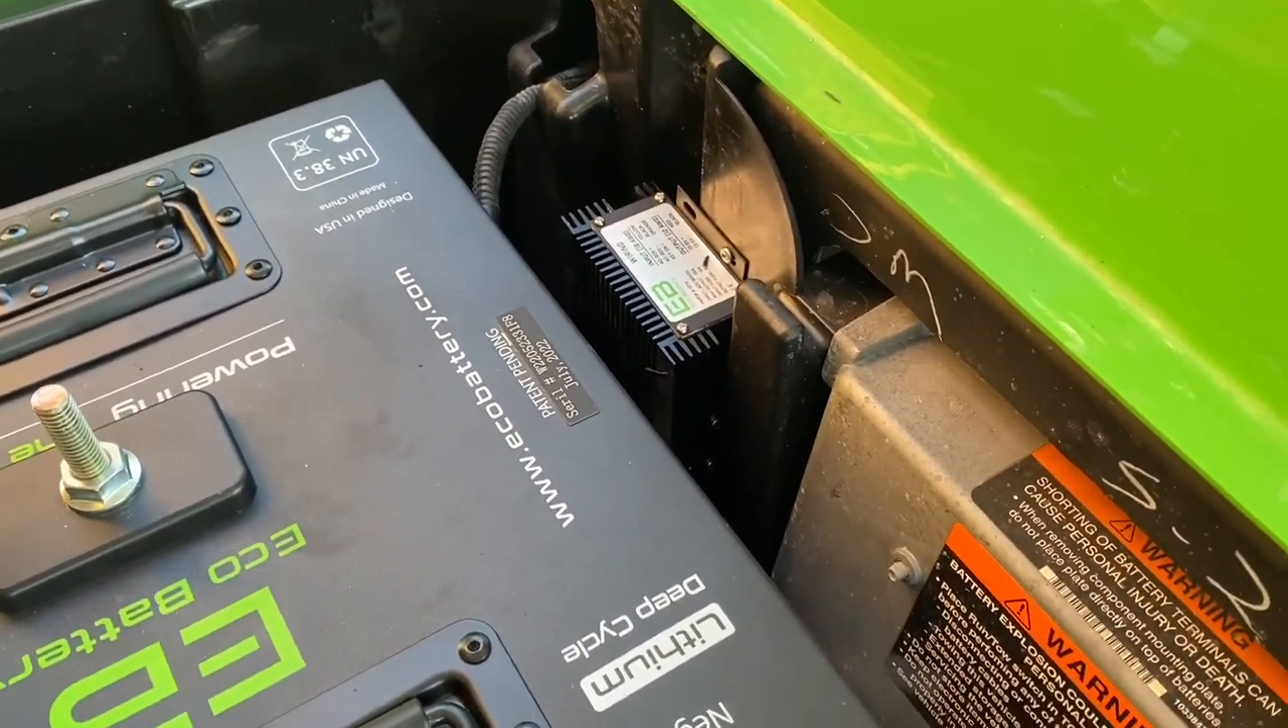As you can see we've got the Eco Battery 105. I did mount my power voltage reducer right there.